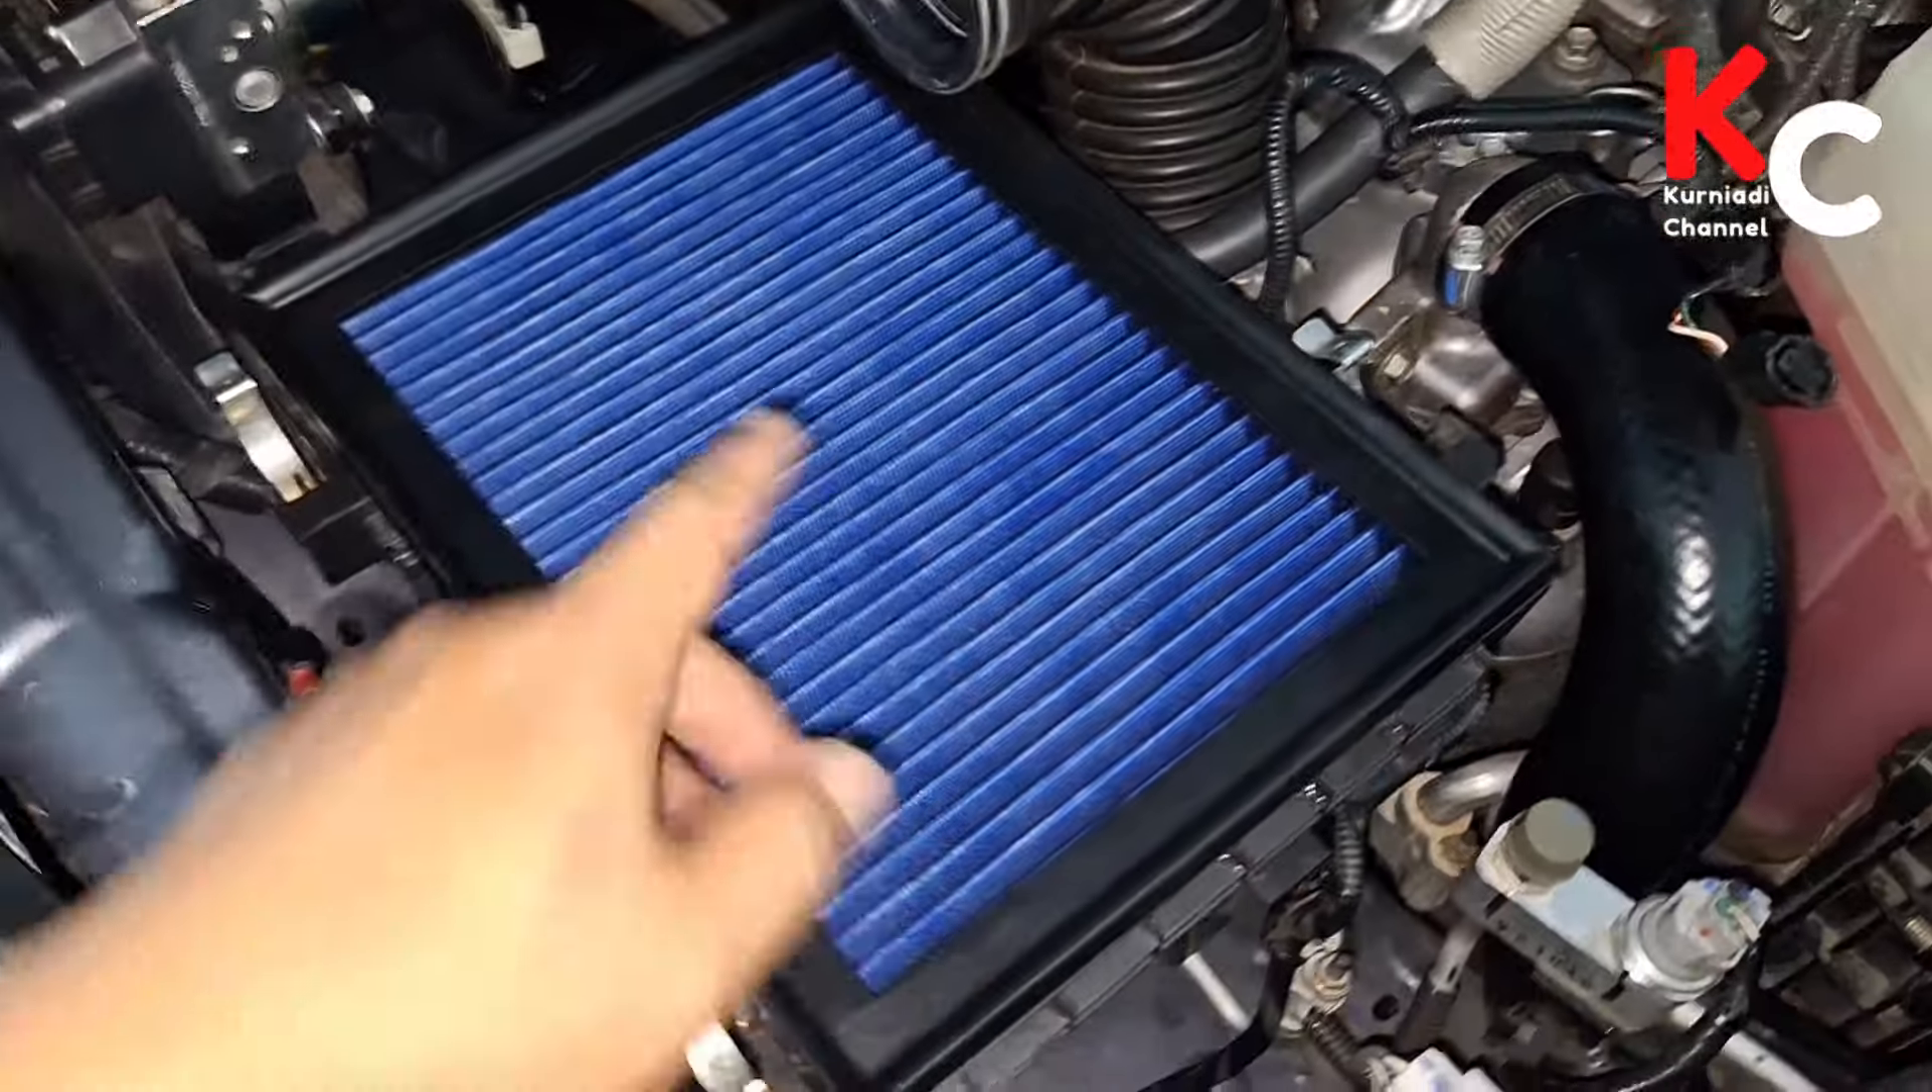Ini boxnya yang bawah sudah saya pasang ya sudah saya pasang dan filternya sudah saya pasang juga.